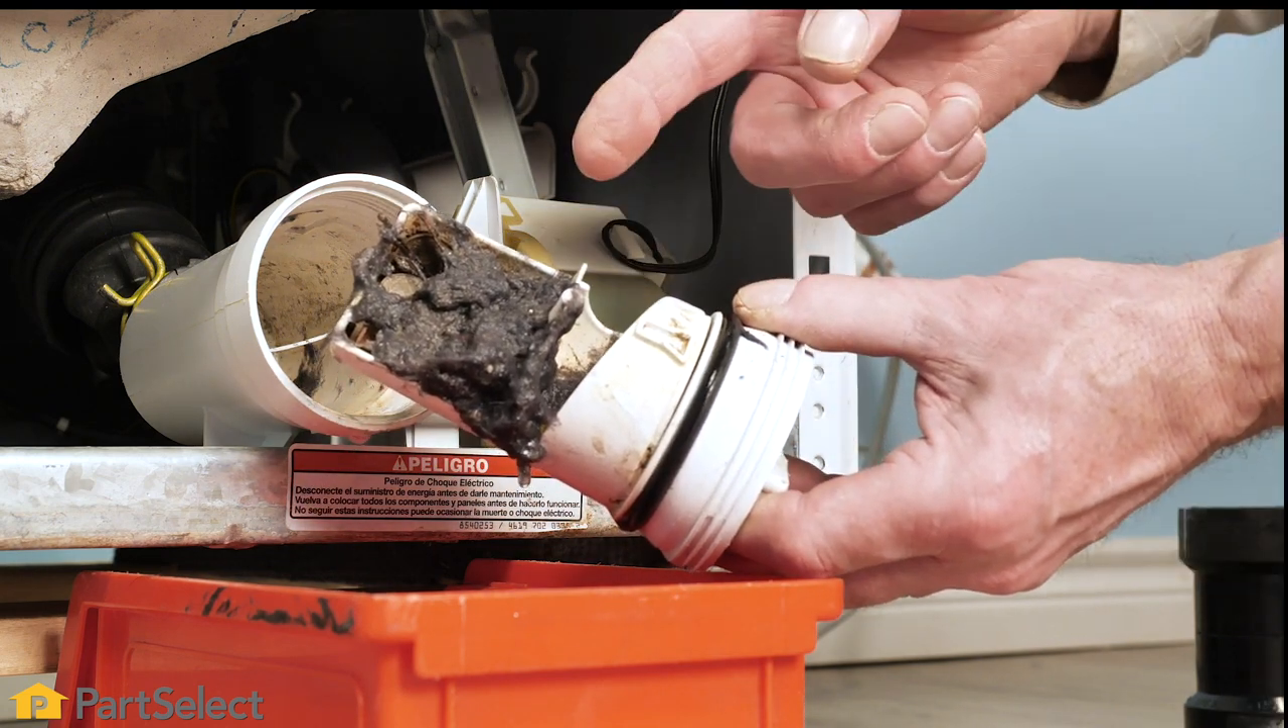Now with the filter removed, you see that we have some items that are caught in that trap, which is exactly what it's meant to do.